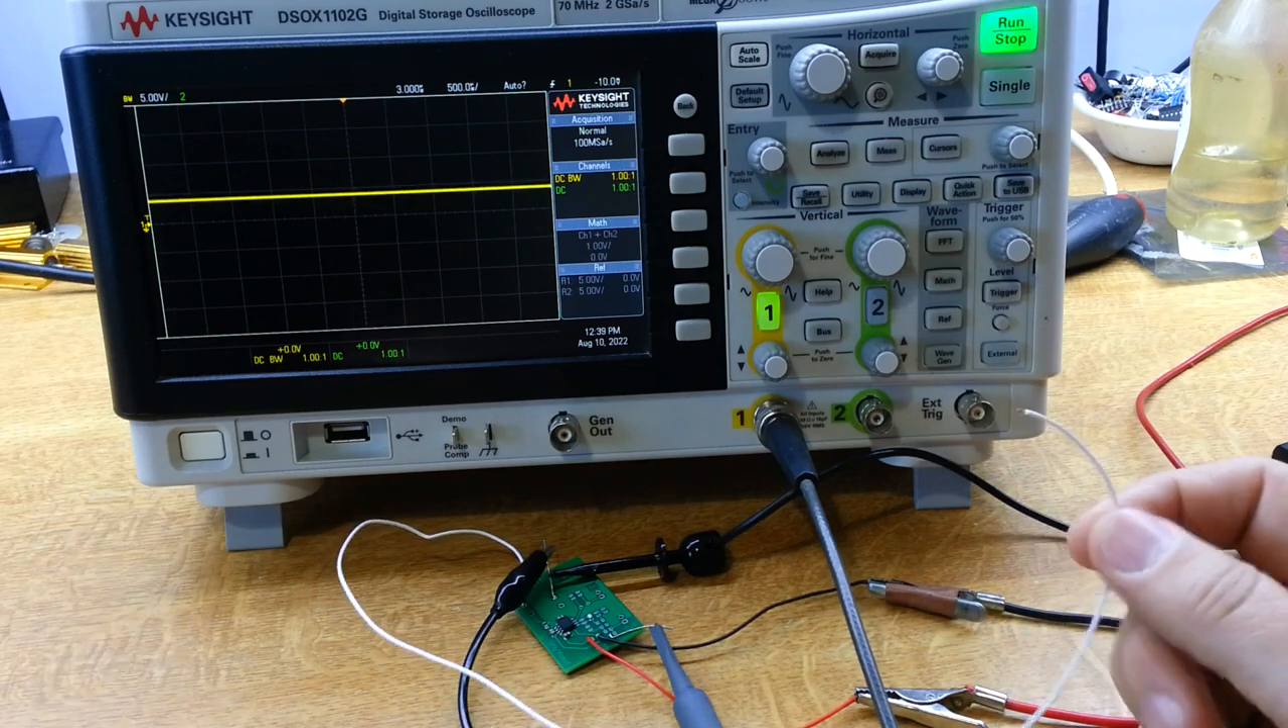At the moment, this wire is not connected anywhere.